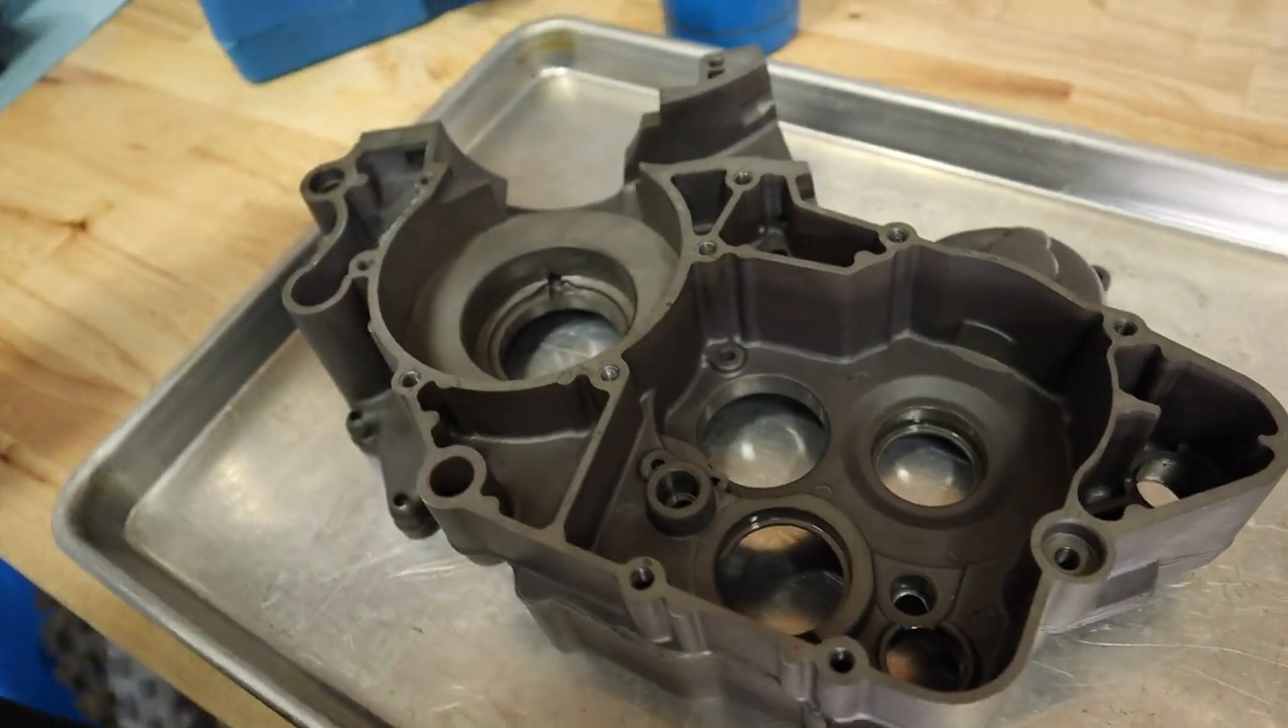We've got all our bearings out.